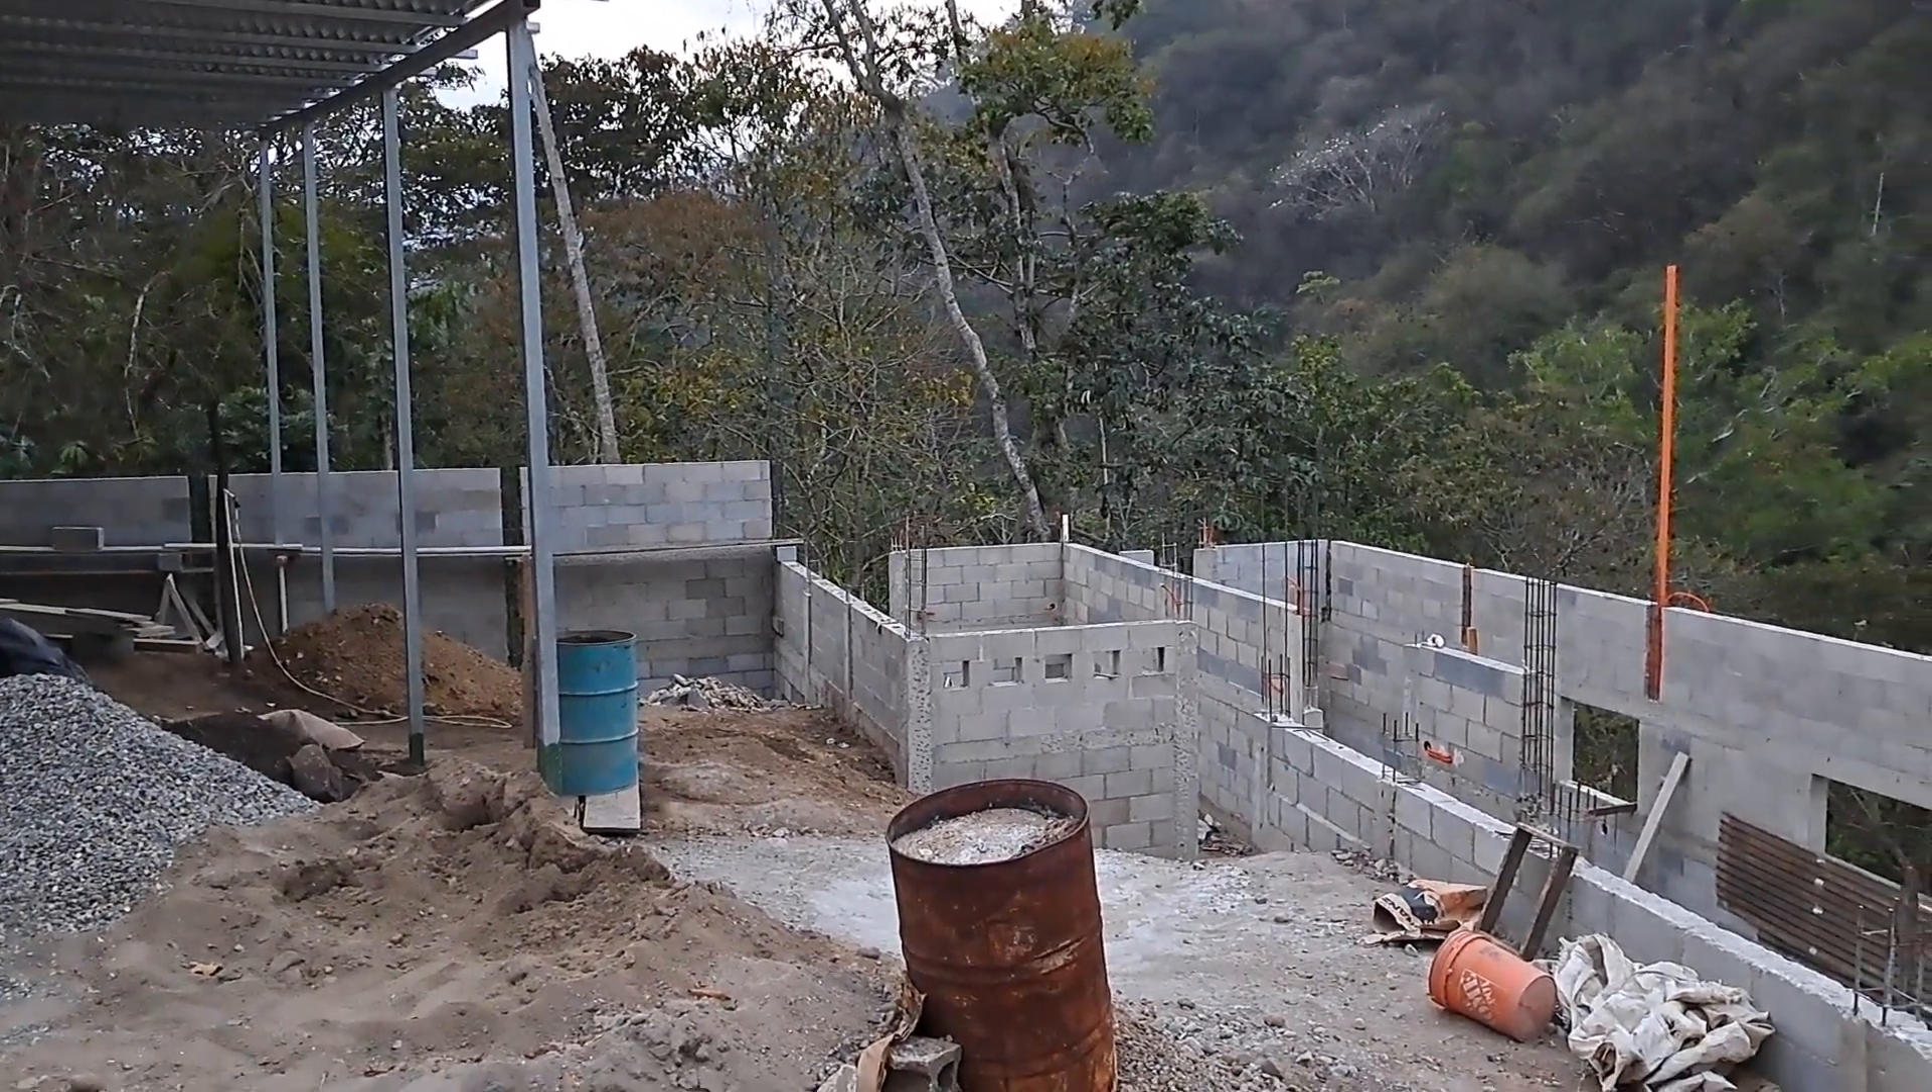Aún nos falta que arreglar el piso, aún nos falta que colocar más lámina y parales para cubrirnos el agua que caerá ahorita.